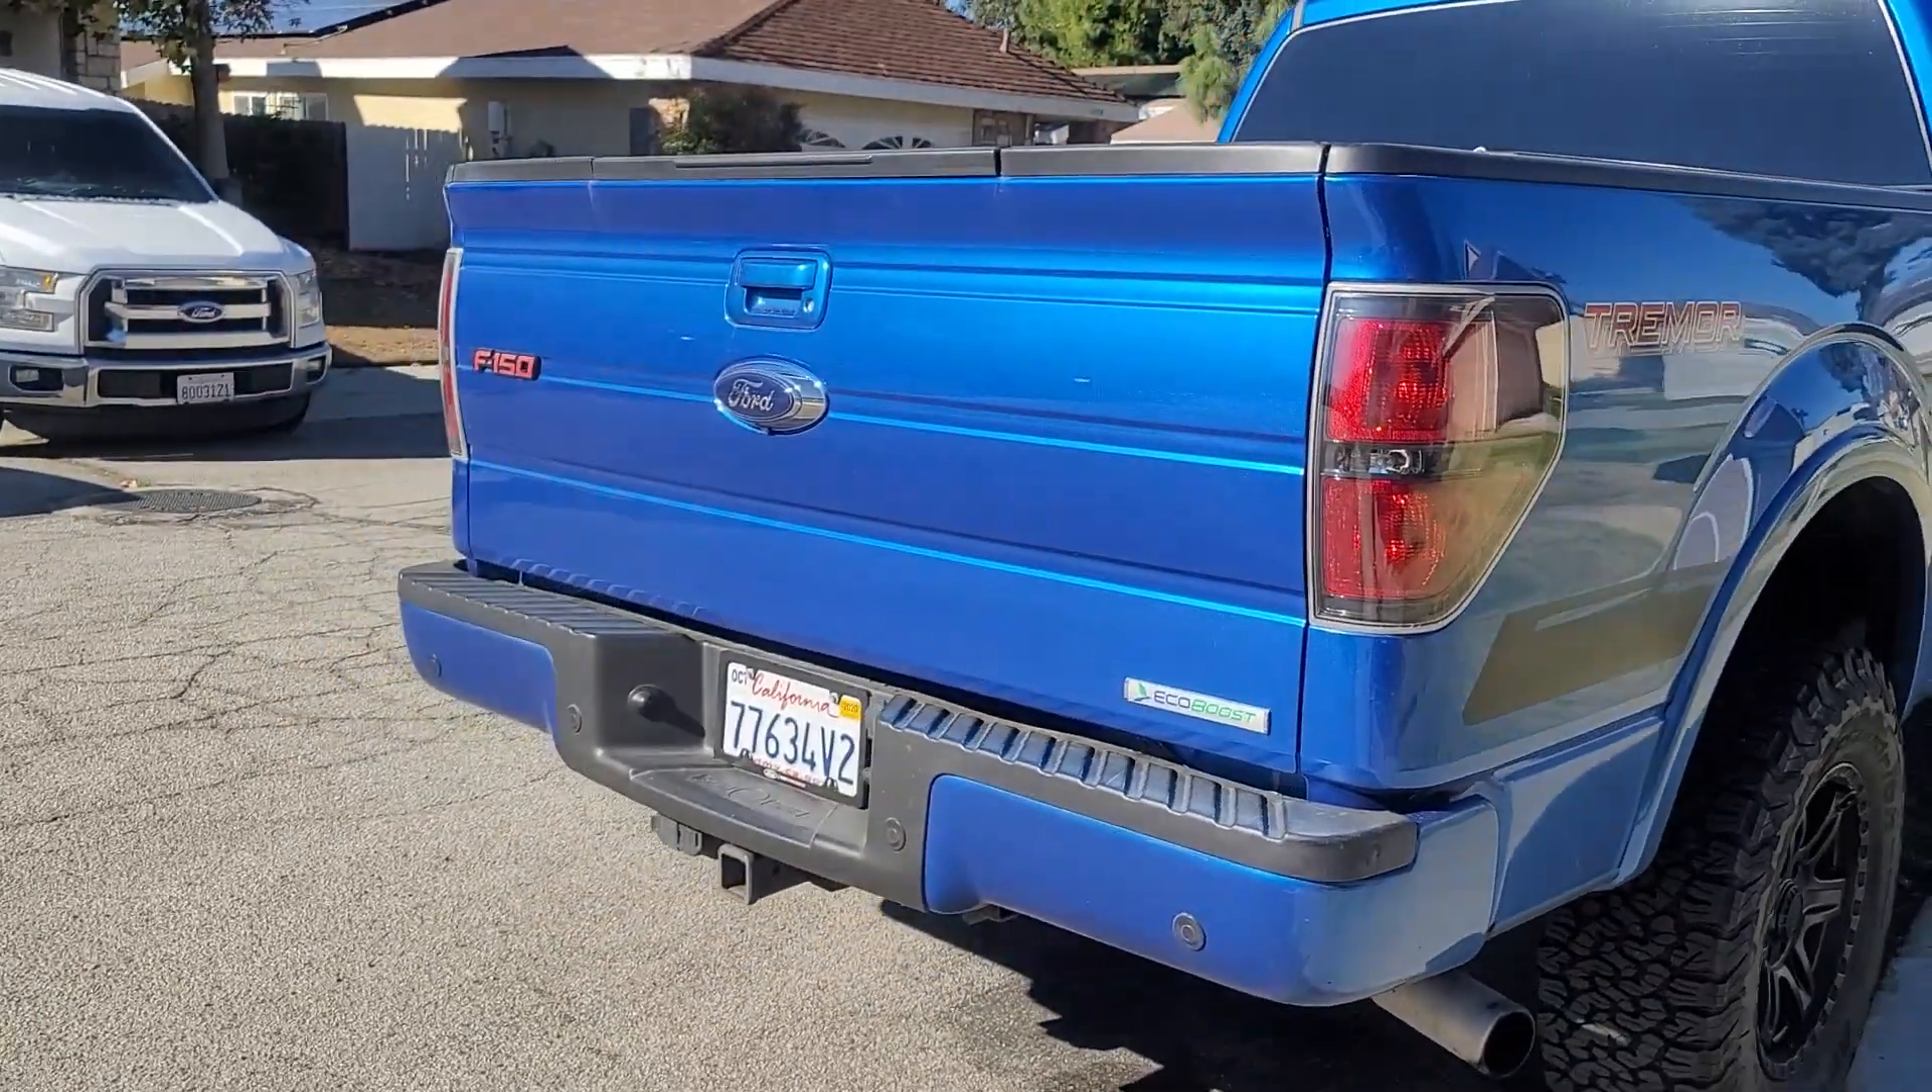As you can see, the tail lights have been installed.